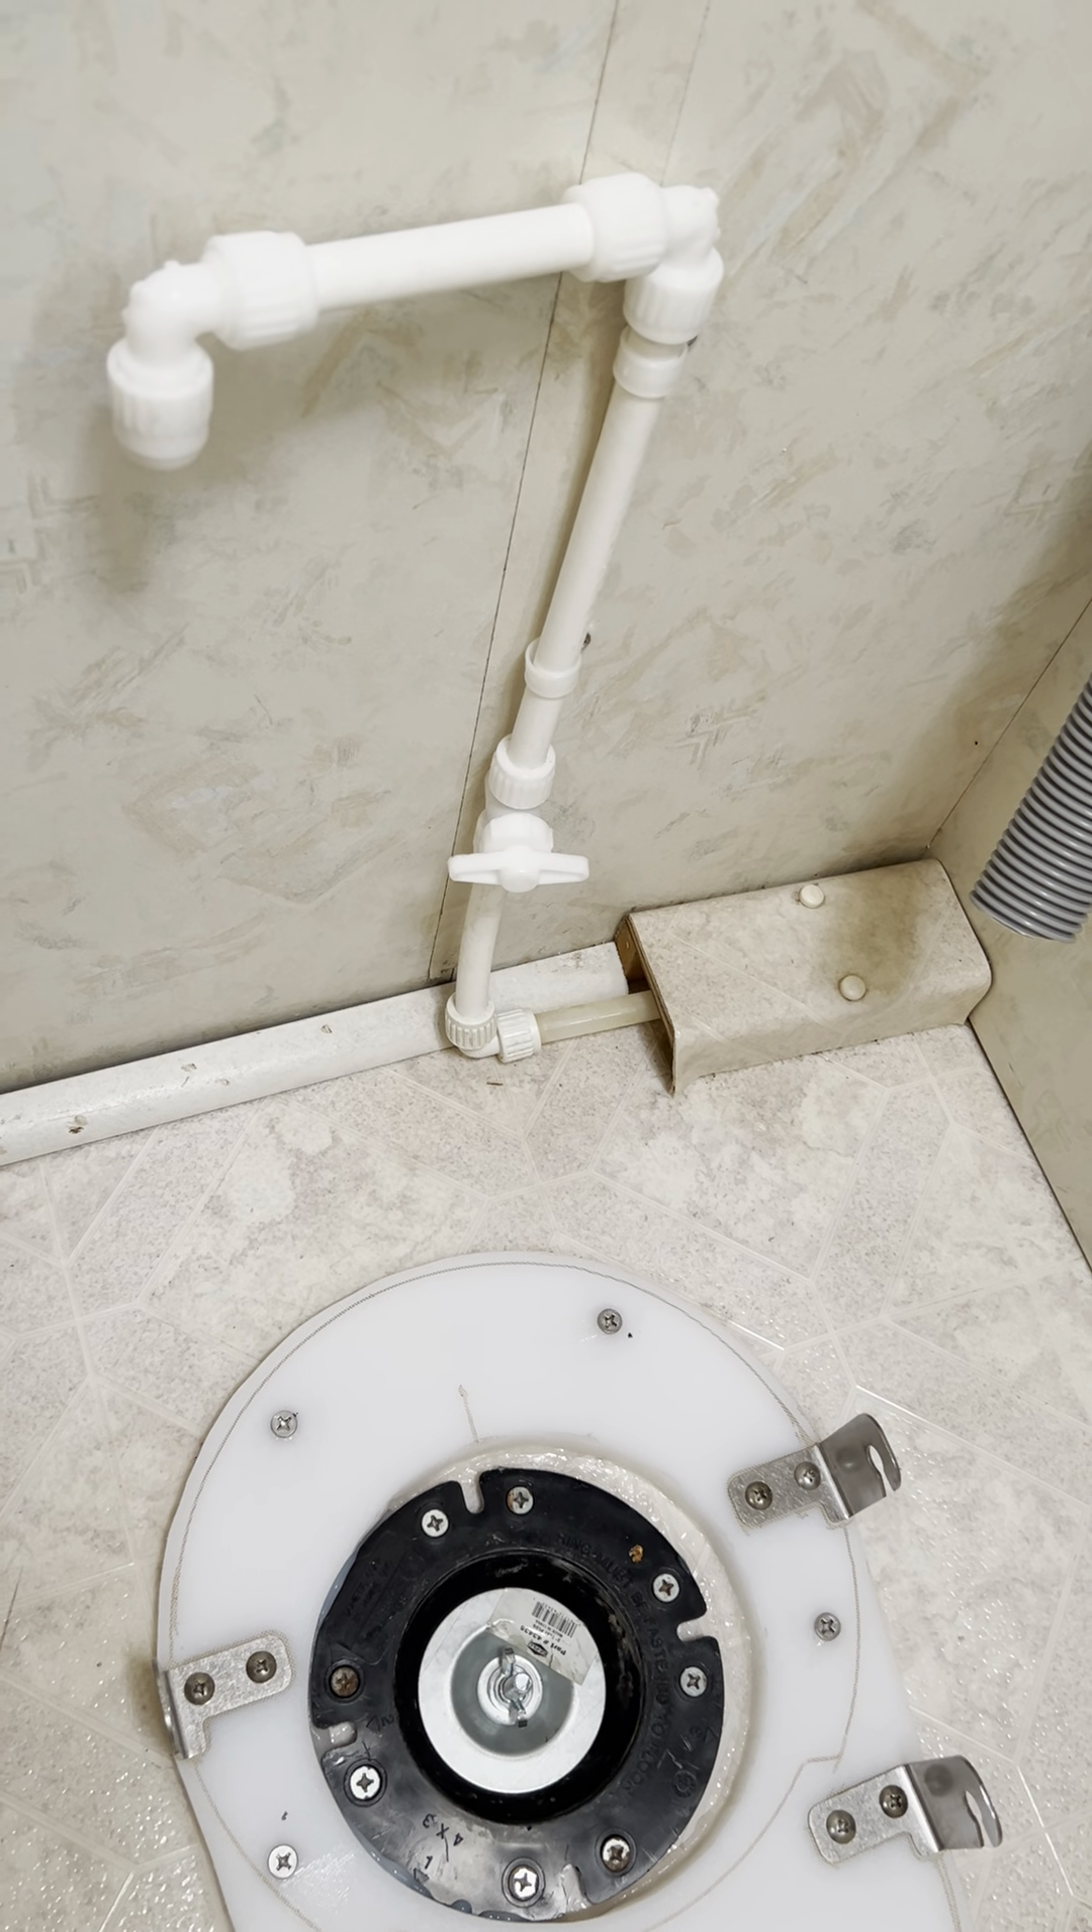The water pipe that went to the original toilet I've modified and just capped it off and put a valve on it too.